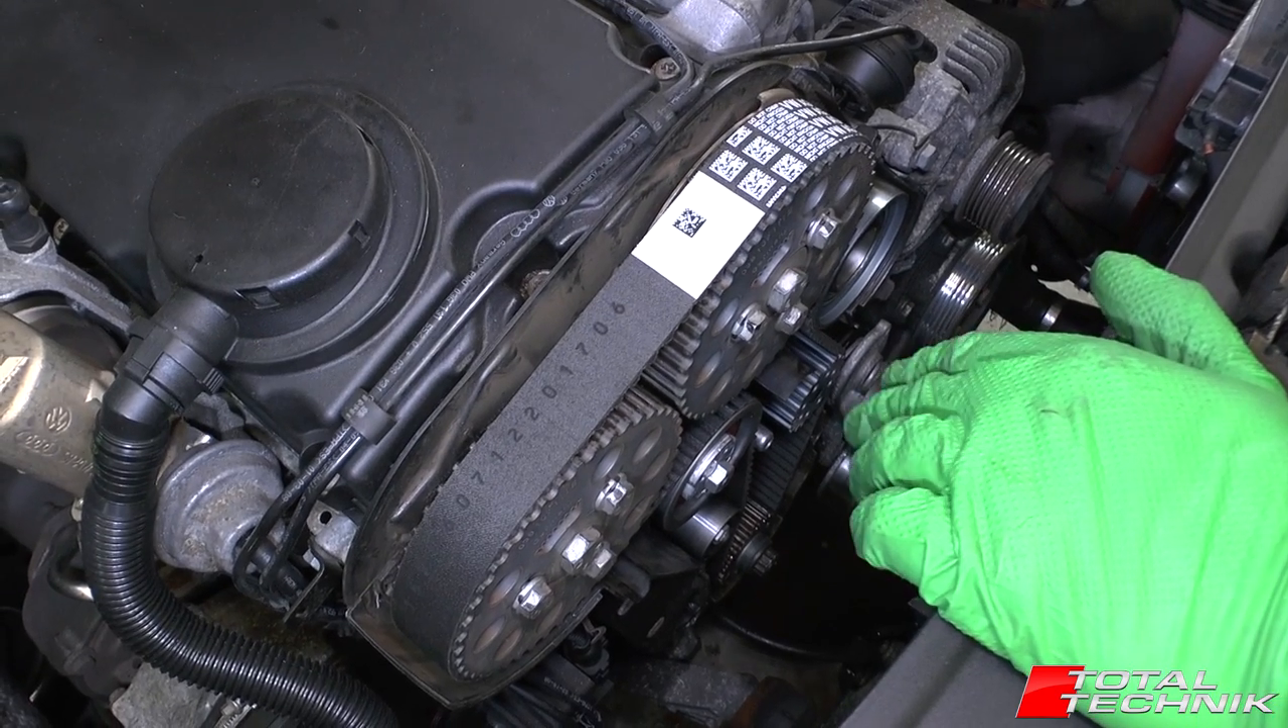Okay, so there we are. That is the cam belt fitted.